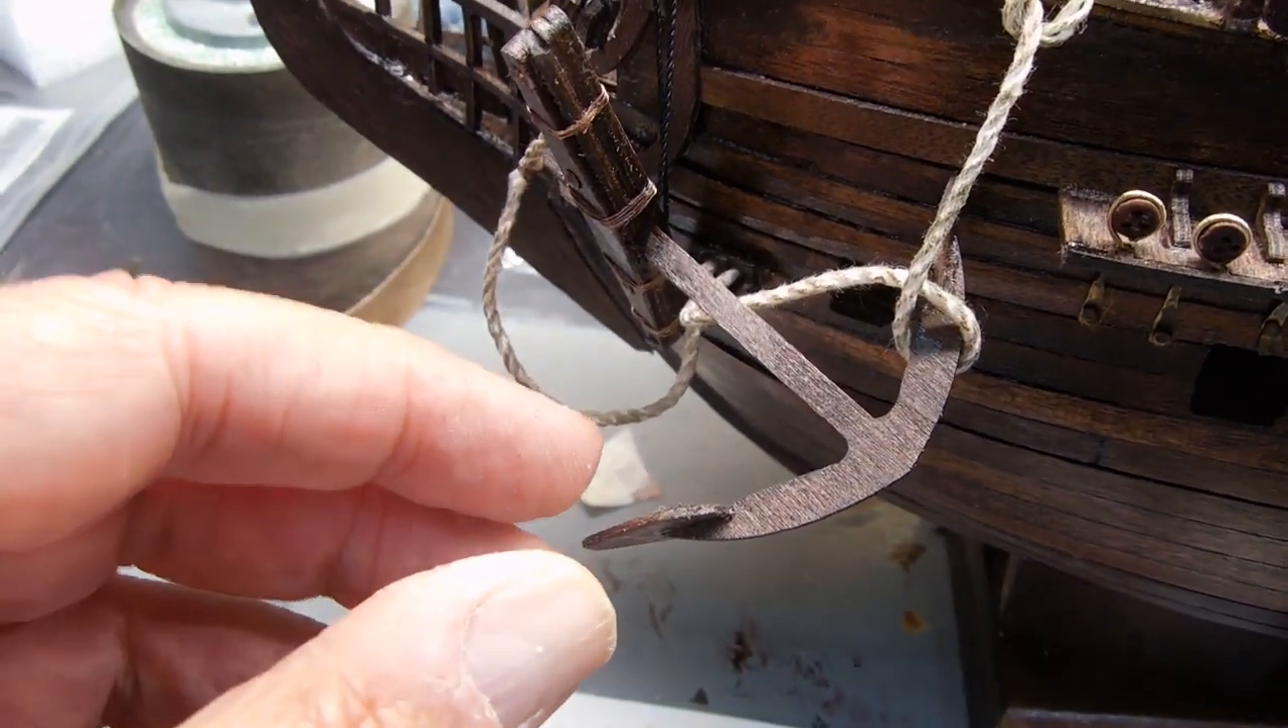So here is an anchor kind of tied in place.